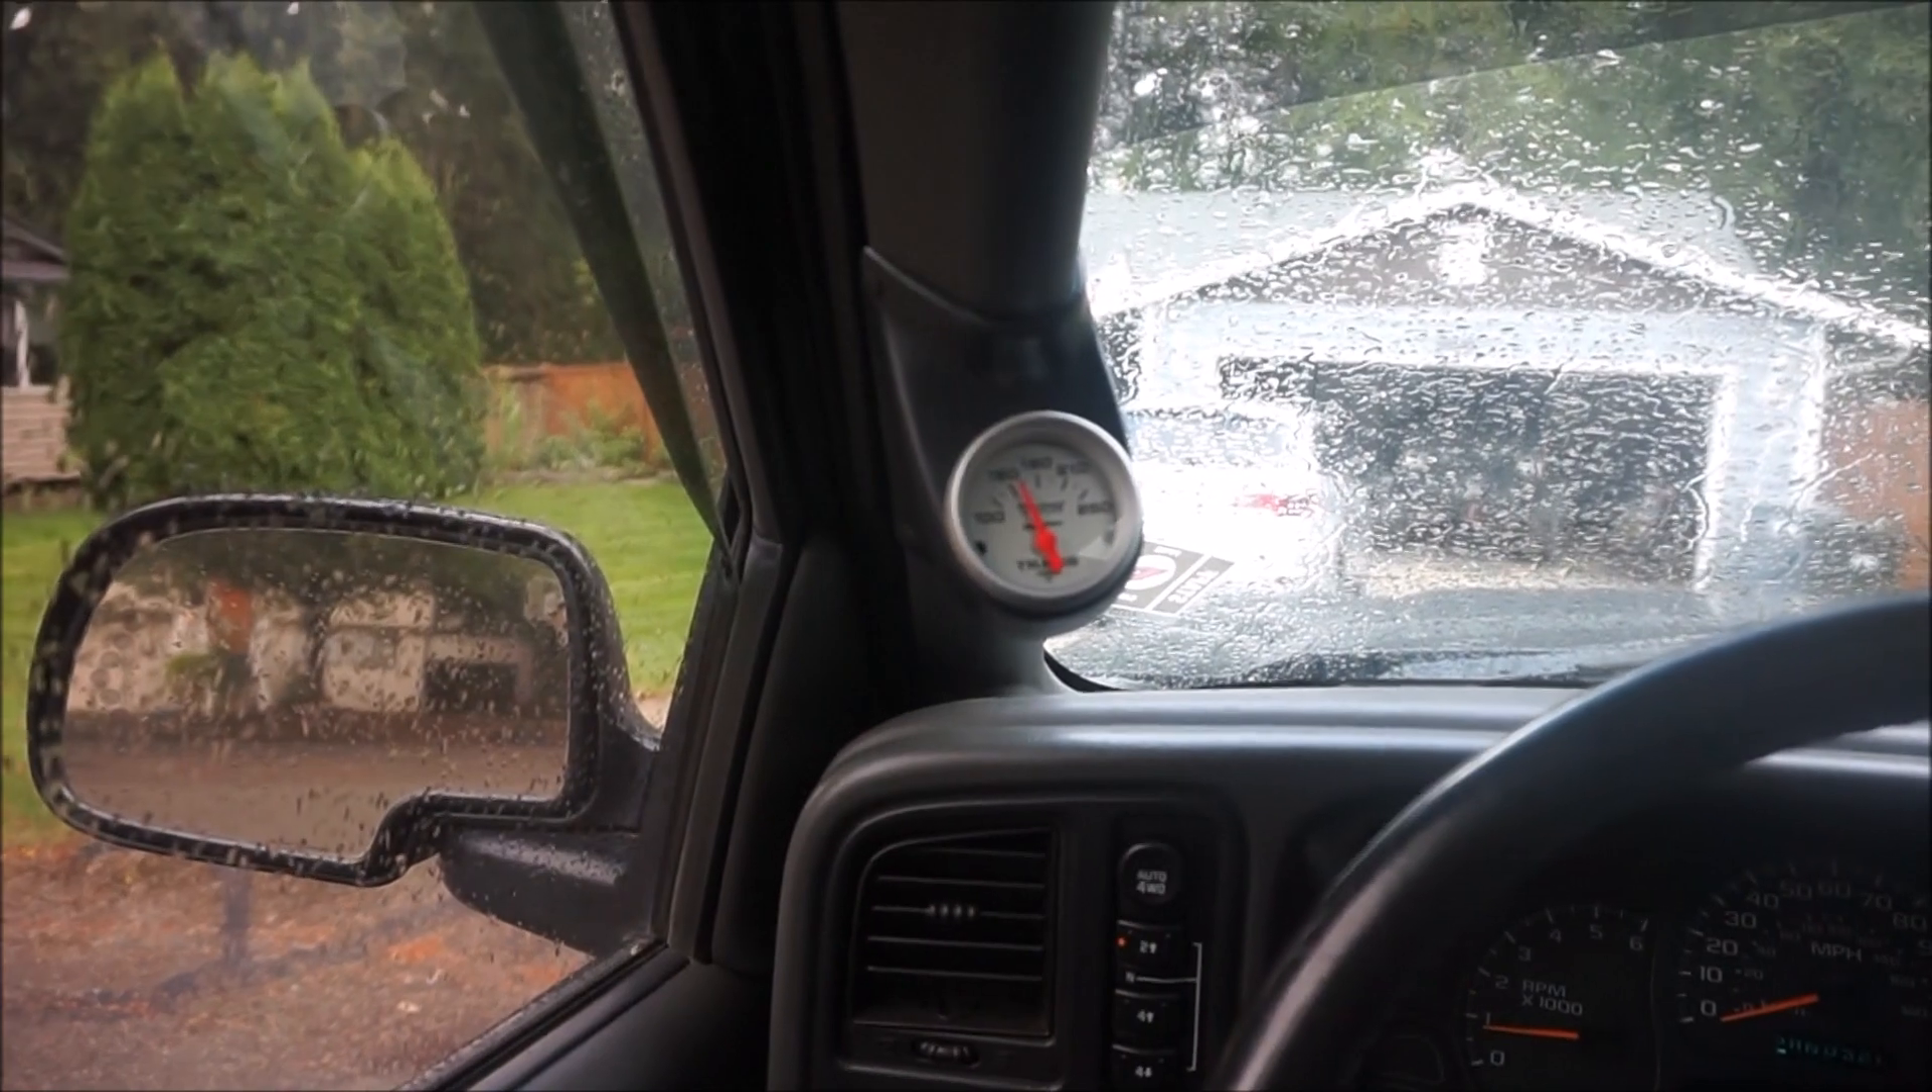Here's the whole dash put back together and there is my new auto meter transmission temperature gauge all installed there on the a -pillar um looks pretty clean.